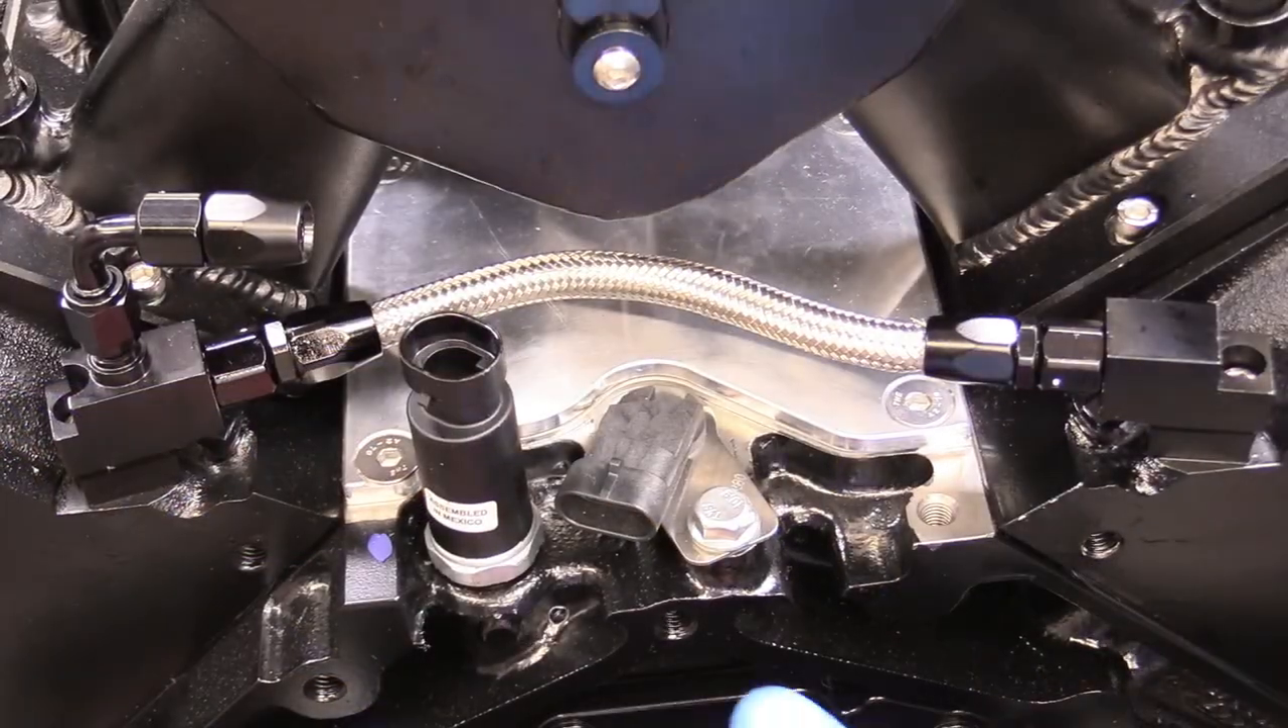And our rear steam line is installed. So this is what our finished rear steam line product should look like.